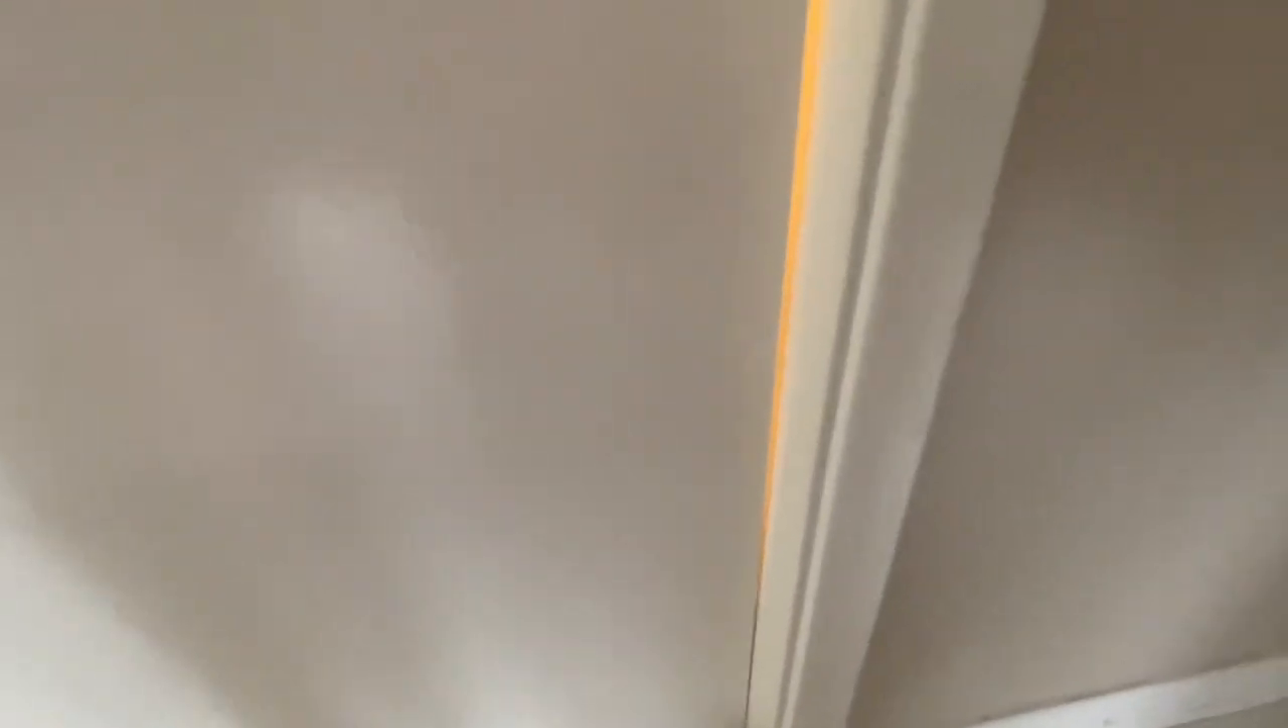This is the situation the door is looks like it's off the track in the back you can see that the way the door matches up here to the frame it's a lot wider on the top than it is on the bottom.